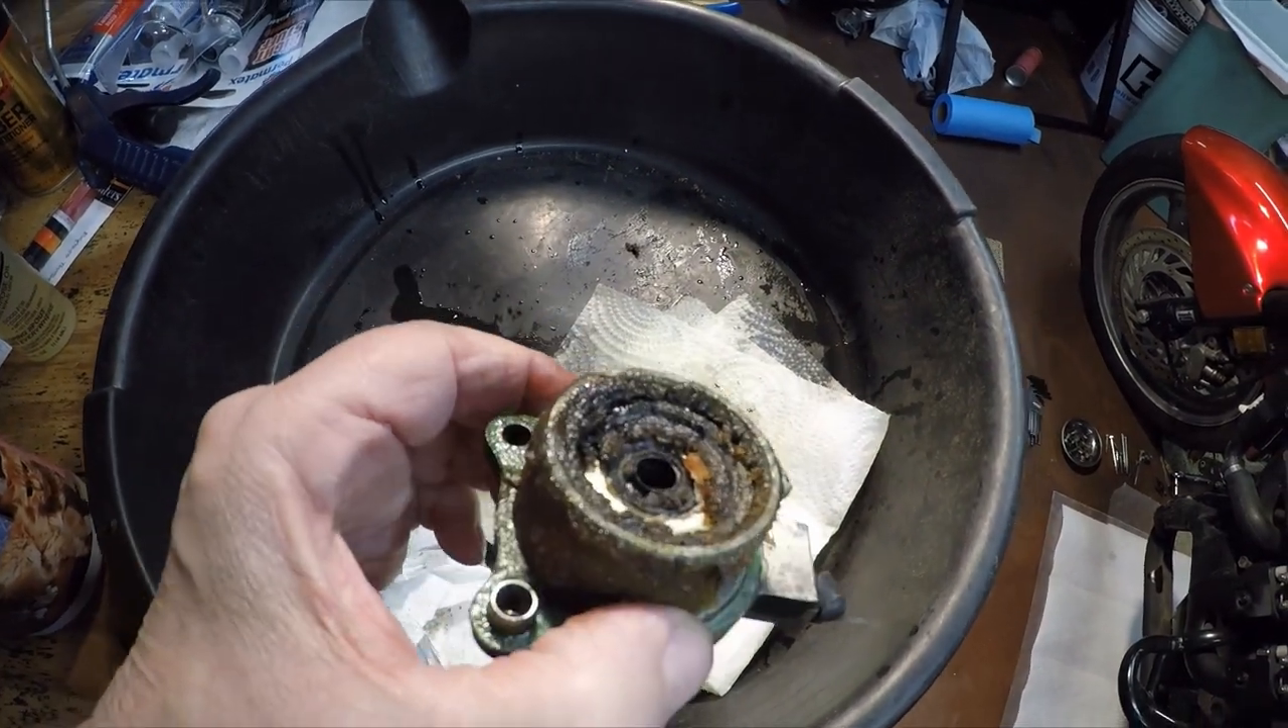There's a slave cylinder down there in front of the bike so I got it off.